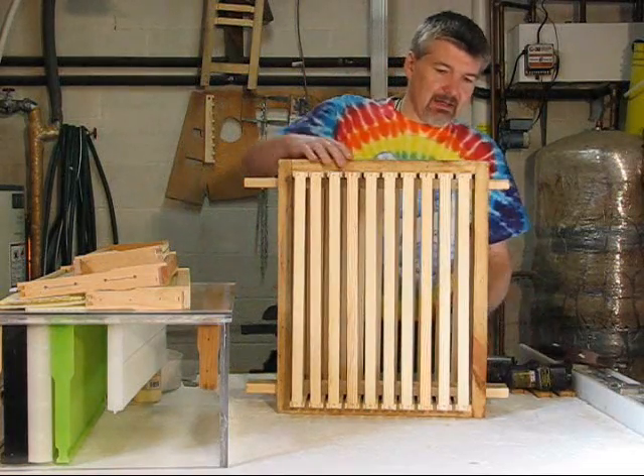So my frames are all assembled.